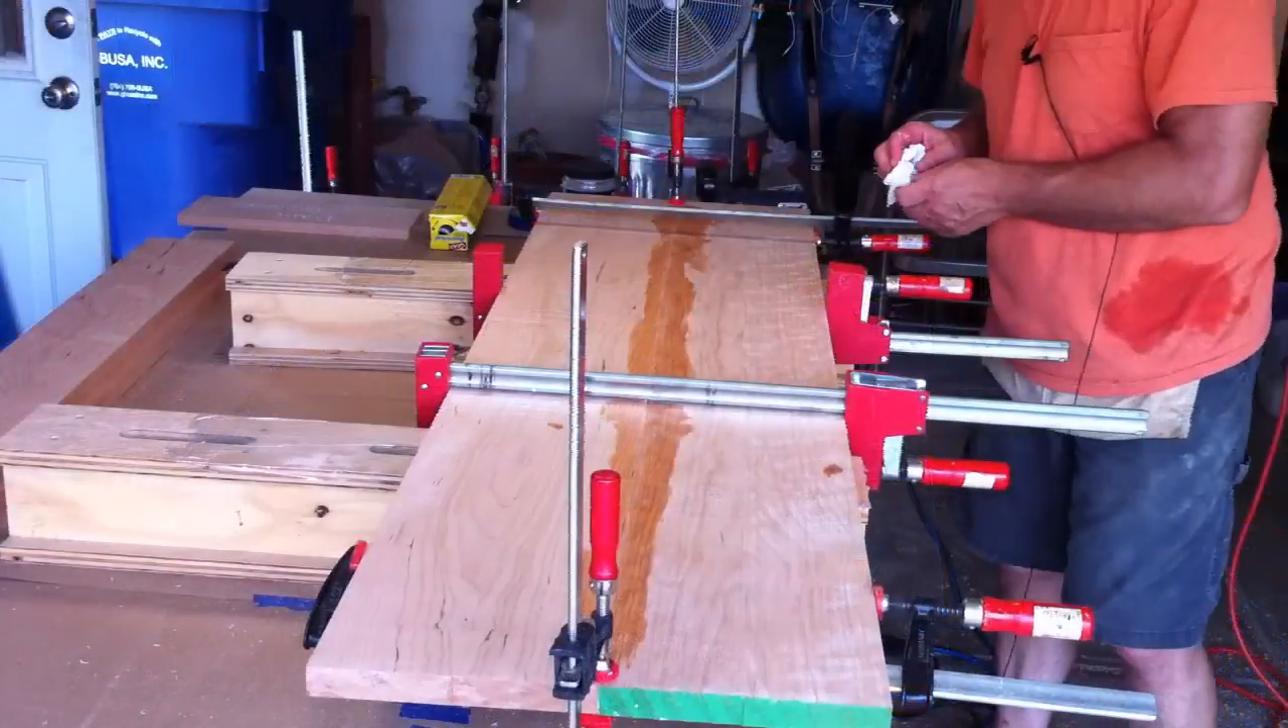There we go. One glued up panel.